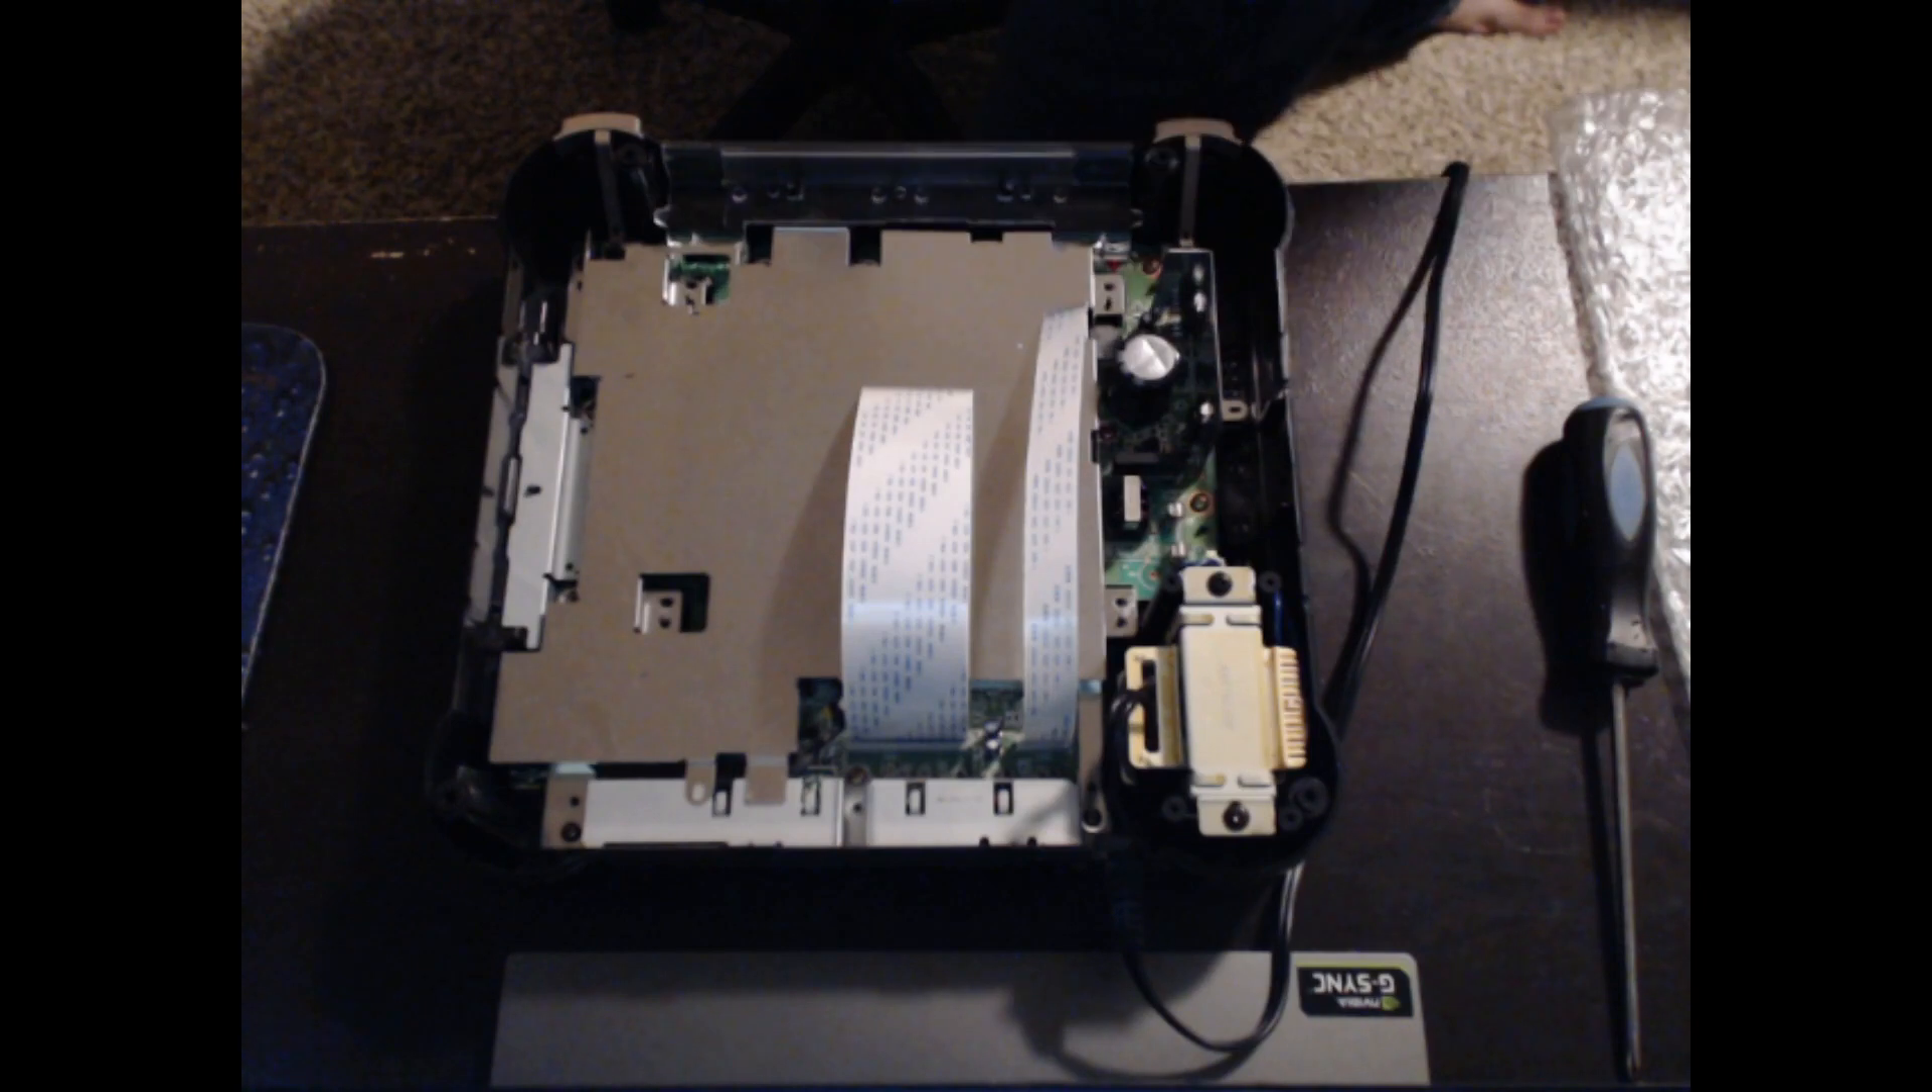And then I've got my two ribbon cables in place.